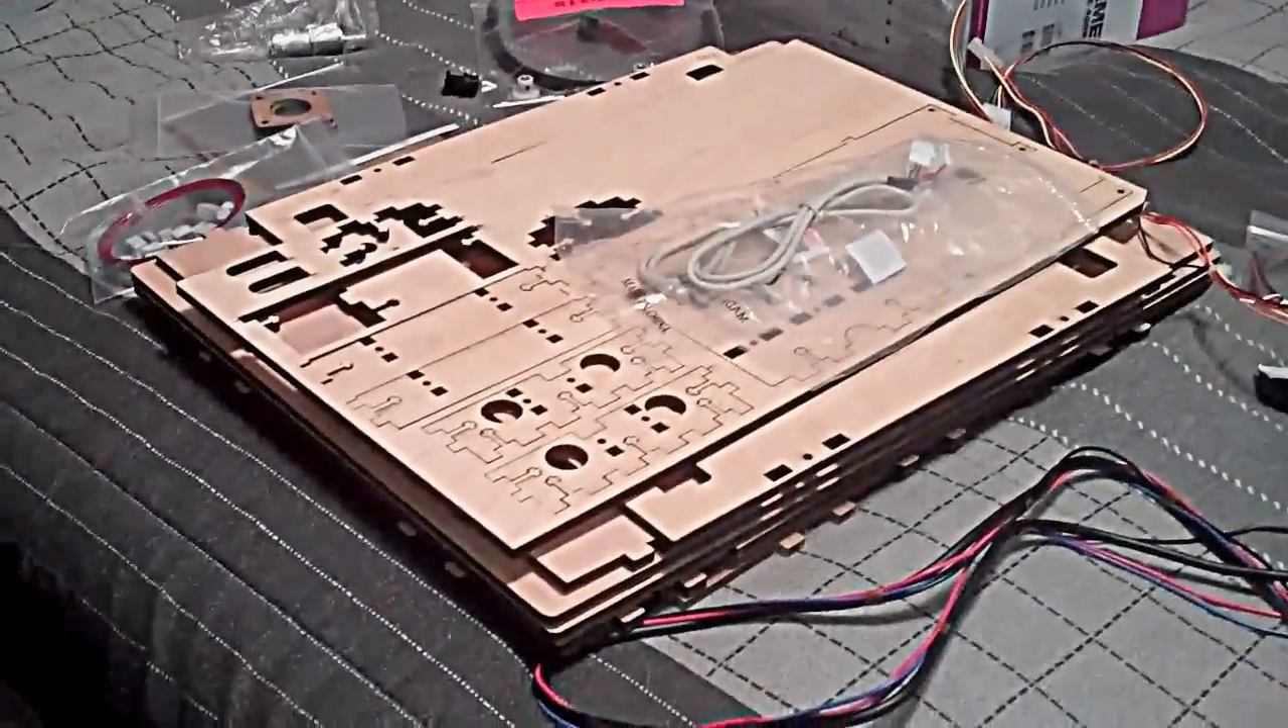I haven't even built the outside yet.